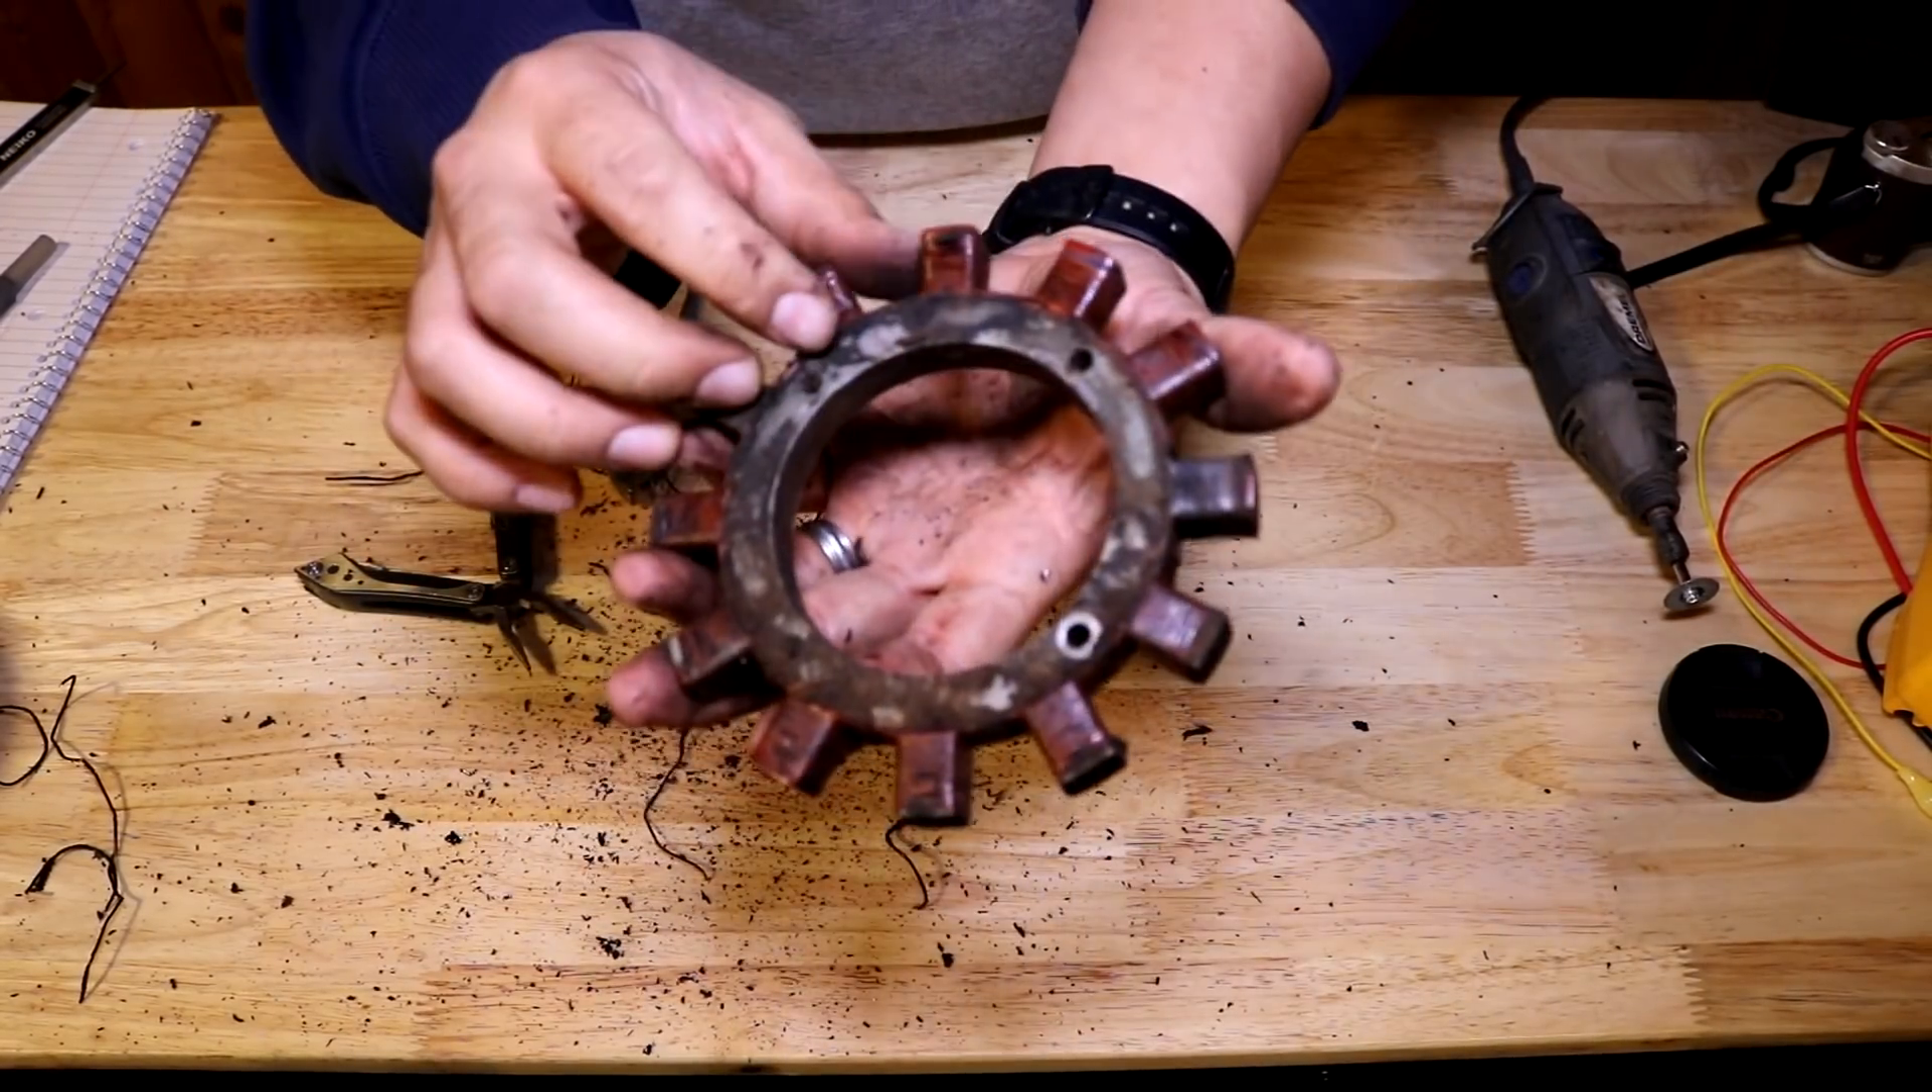Now that all the copper windings are pulled off, this is what we're left with. This is the stator core, and this is what we're going to rewind new copper wire onto.